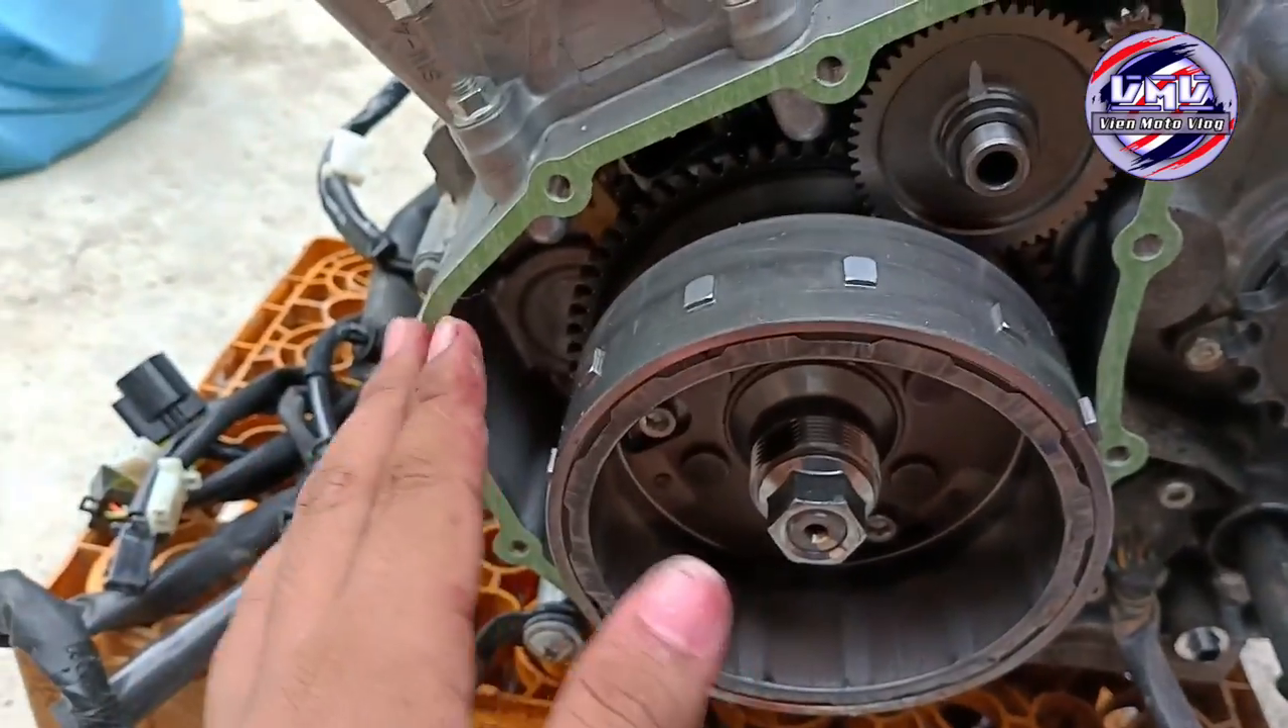Ayan, so, bali, nilagay ko na yung kanyang bagong gasket, mga boss.